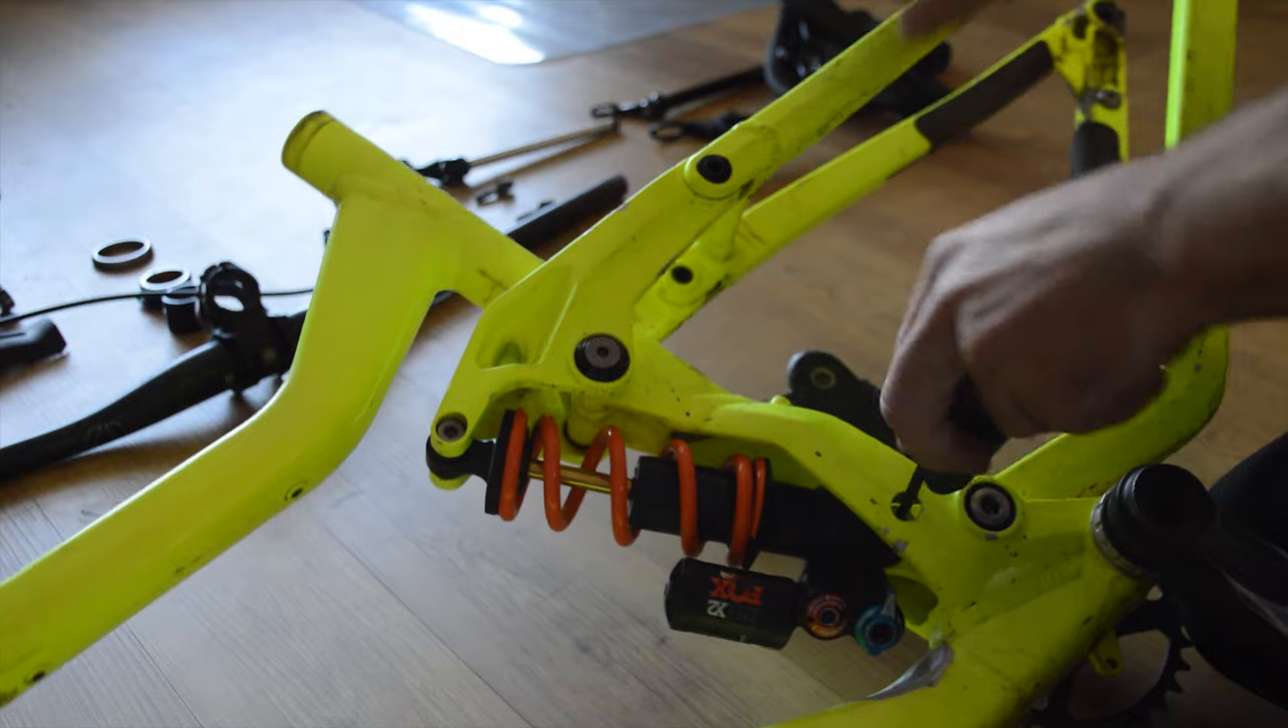All right so everything's pretty much torn down just got to take off the rear shock.